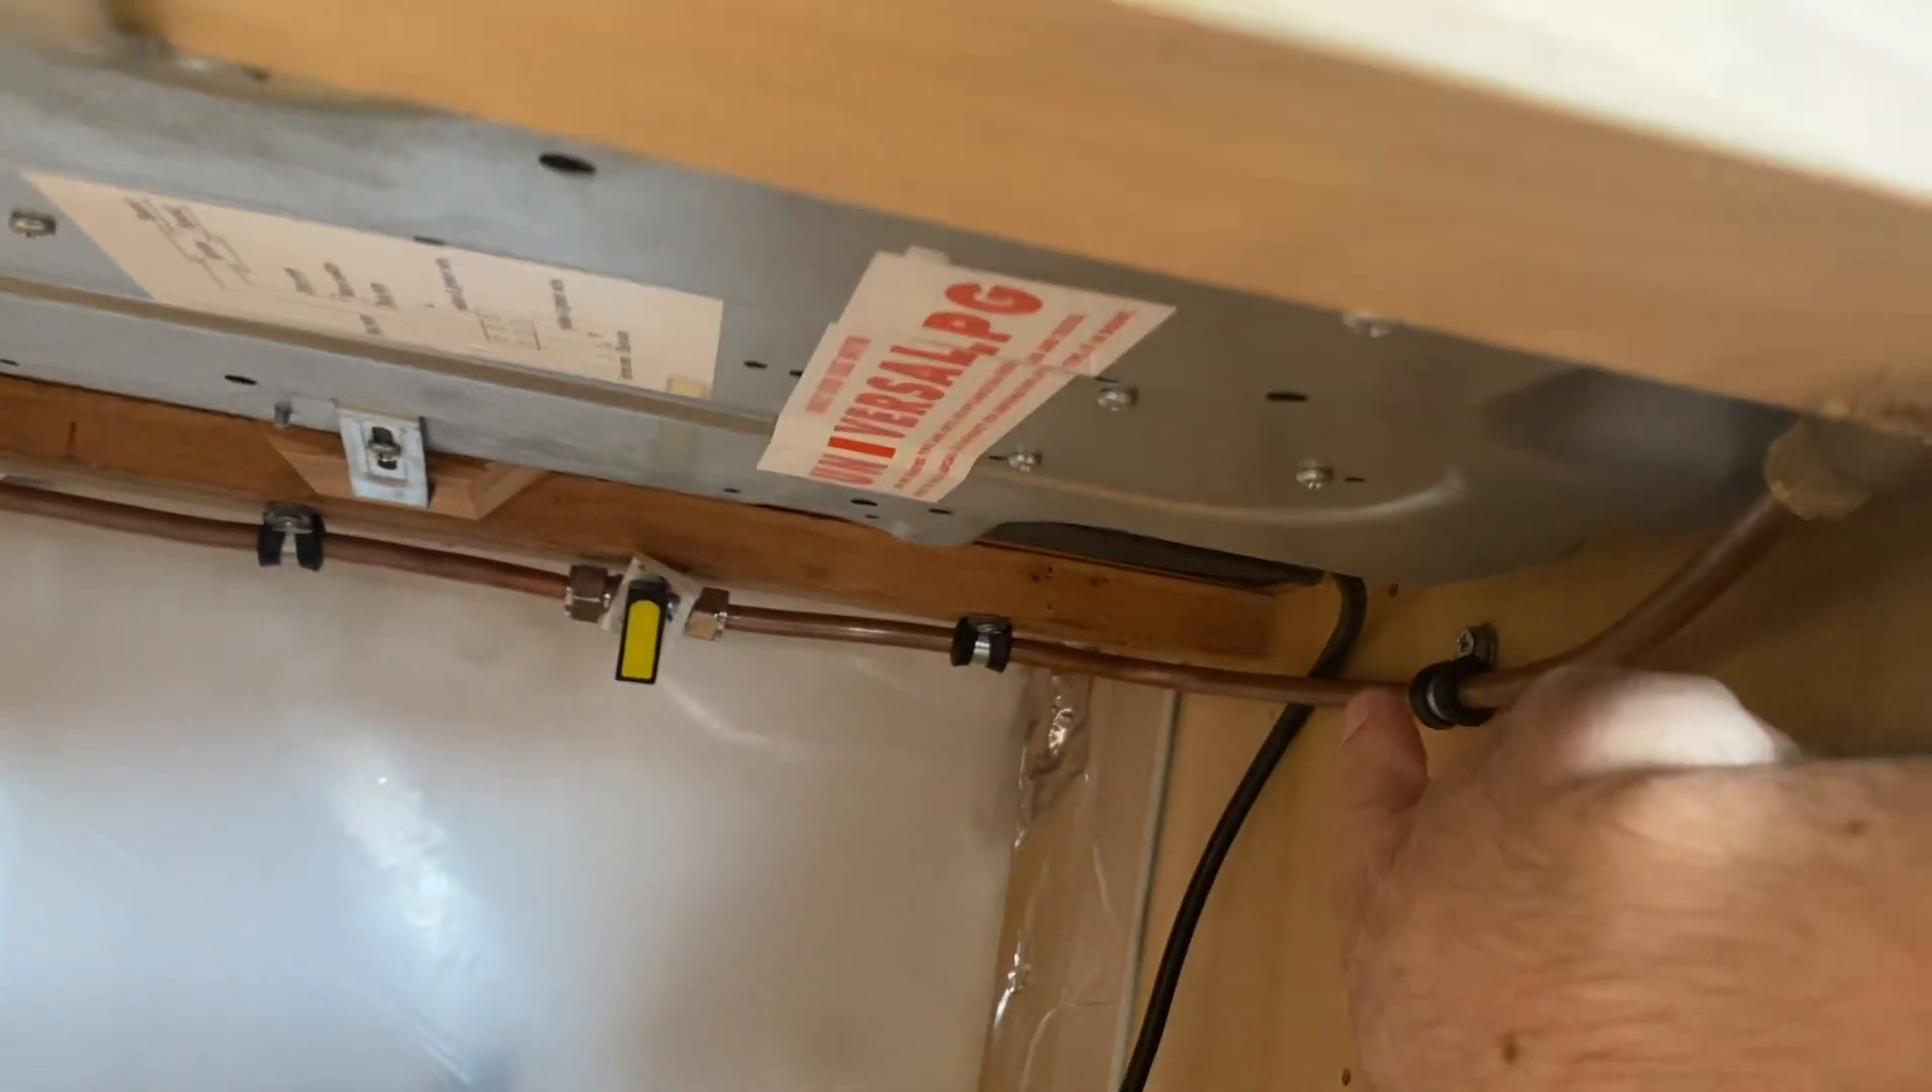I've run my copper pipe round with p clips supporting the pipe work at regular intervals.